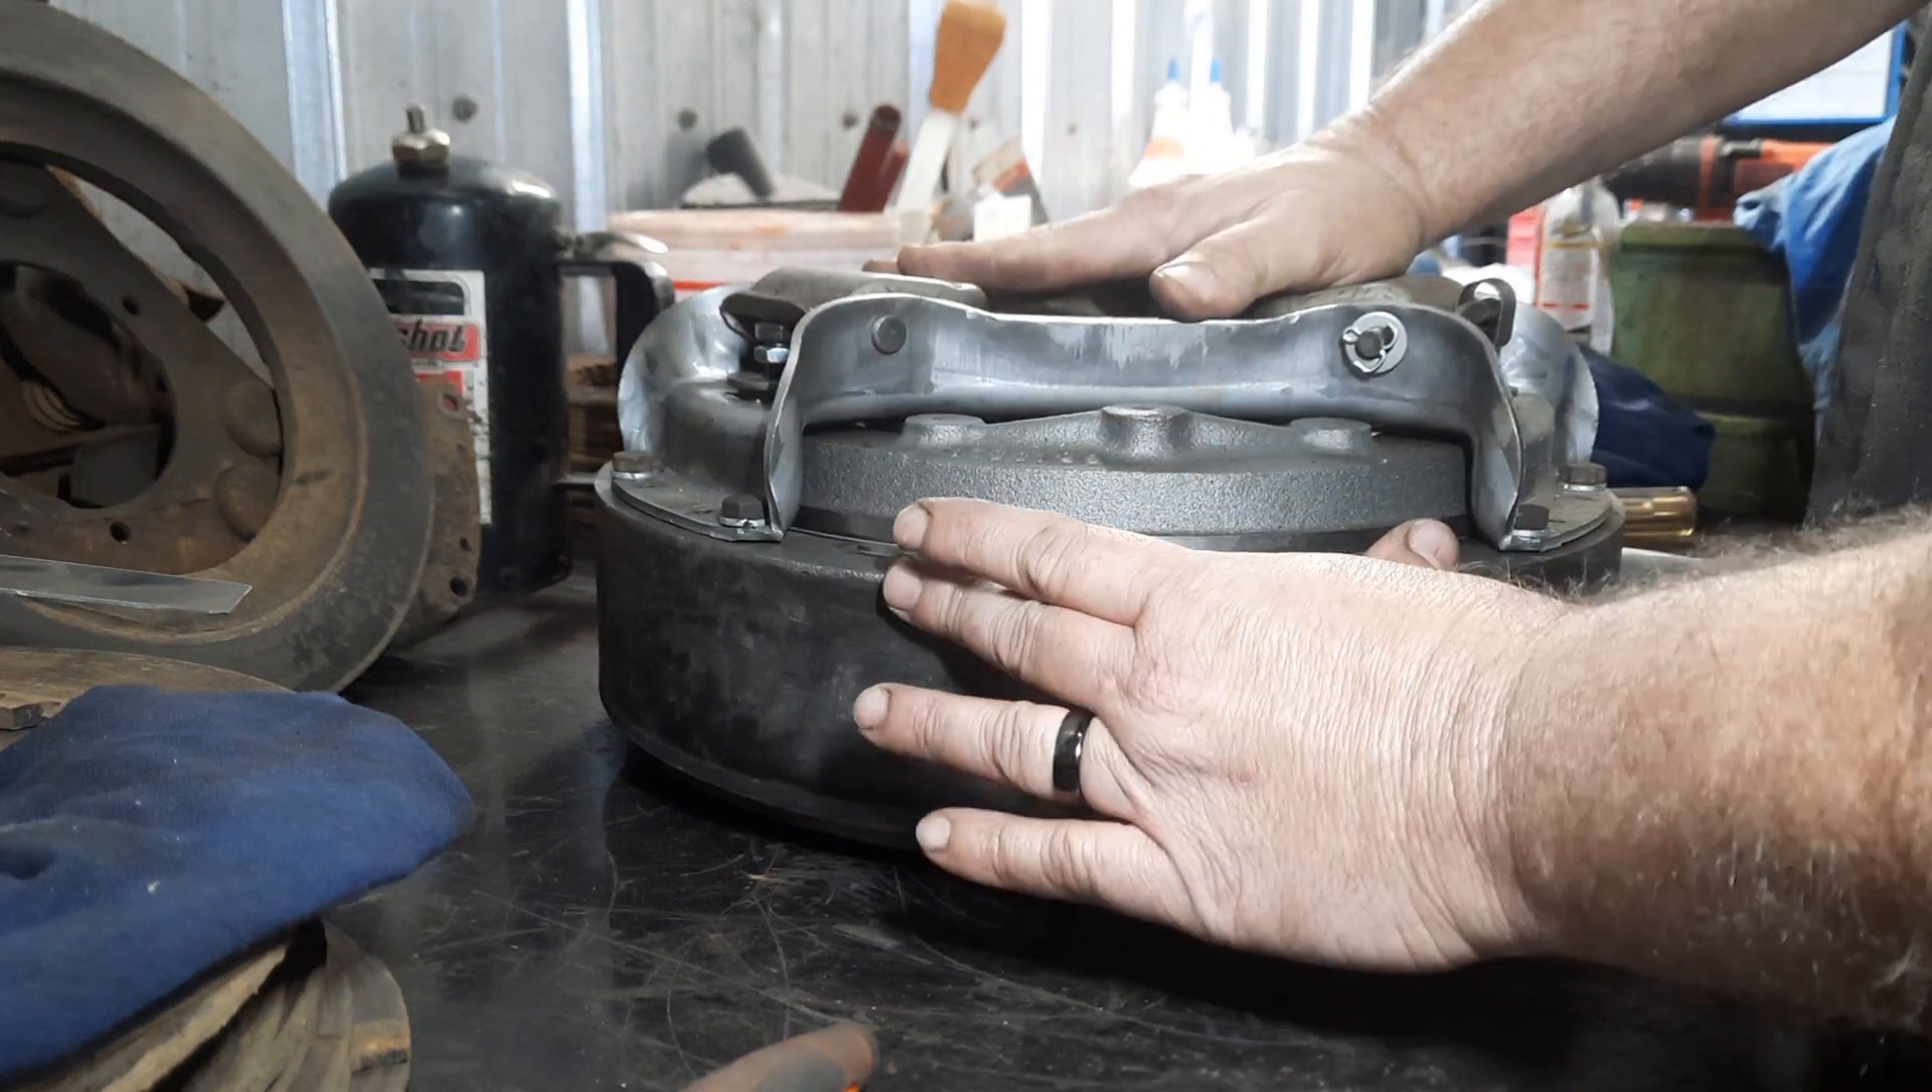Saved you the trouble, I put the pressure plate onto the clutch drum.